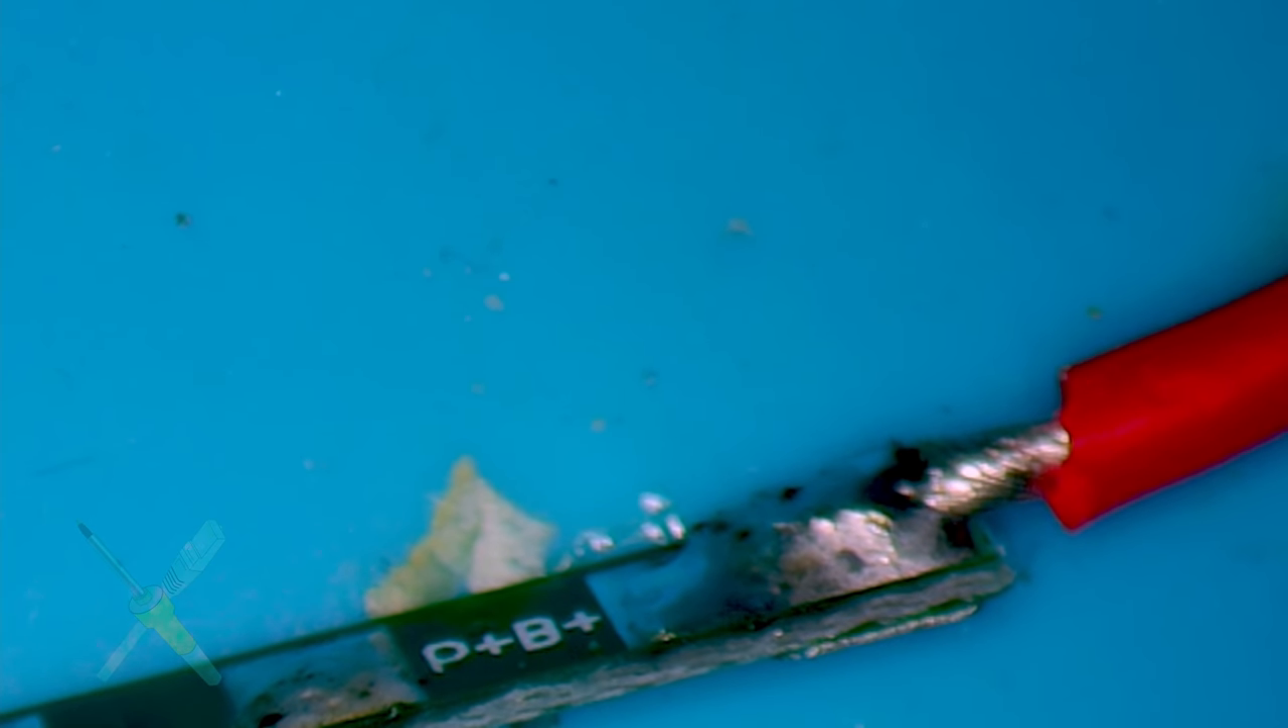Ich habe jetzt hier ein Kabel dran gemacht für die Plus-Seite von der Batterie.